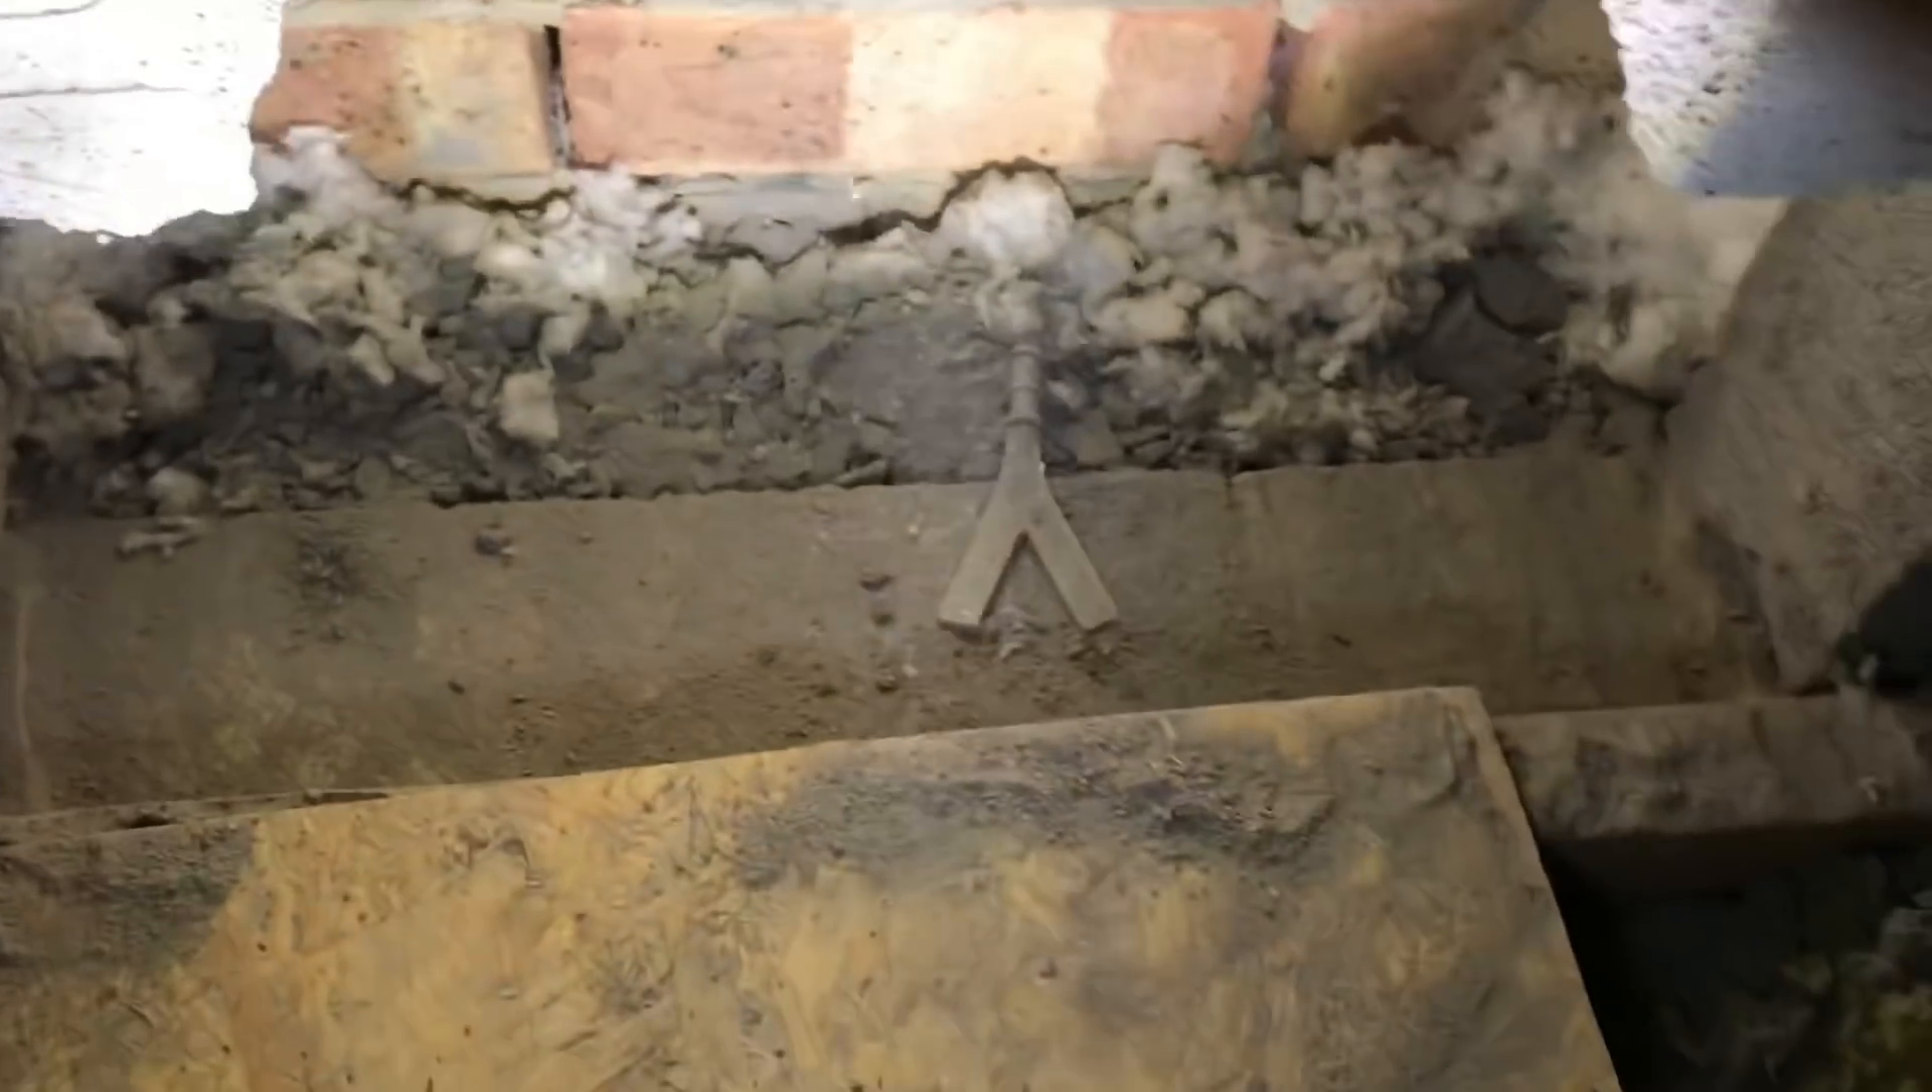So where we've knocked this block out, you can see that's the external red brick. This is a wall tie that's coming in.